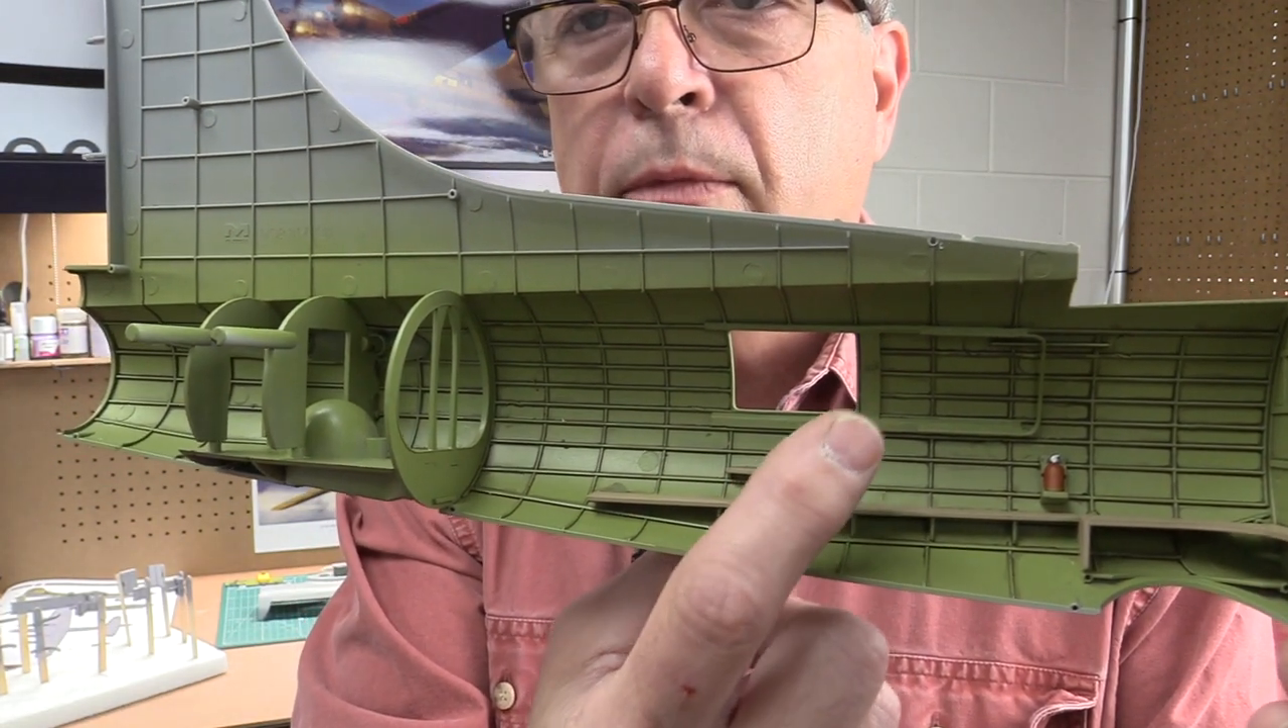But what I haven't done yet in this section is the waist gunners, their 50 caliber machine gun and the ammunition boxes that go on the wall.